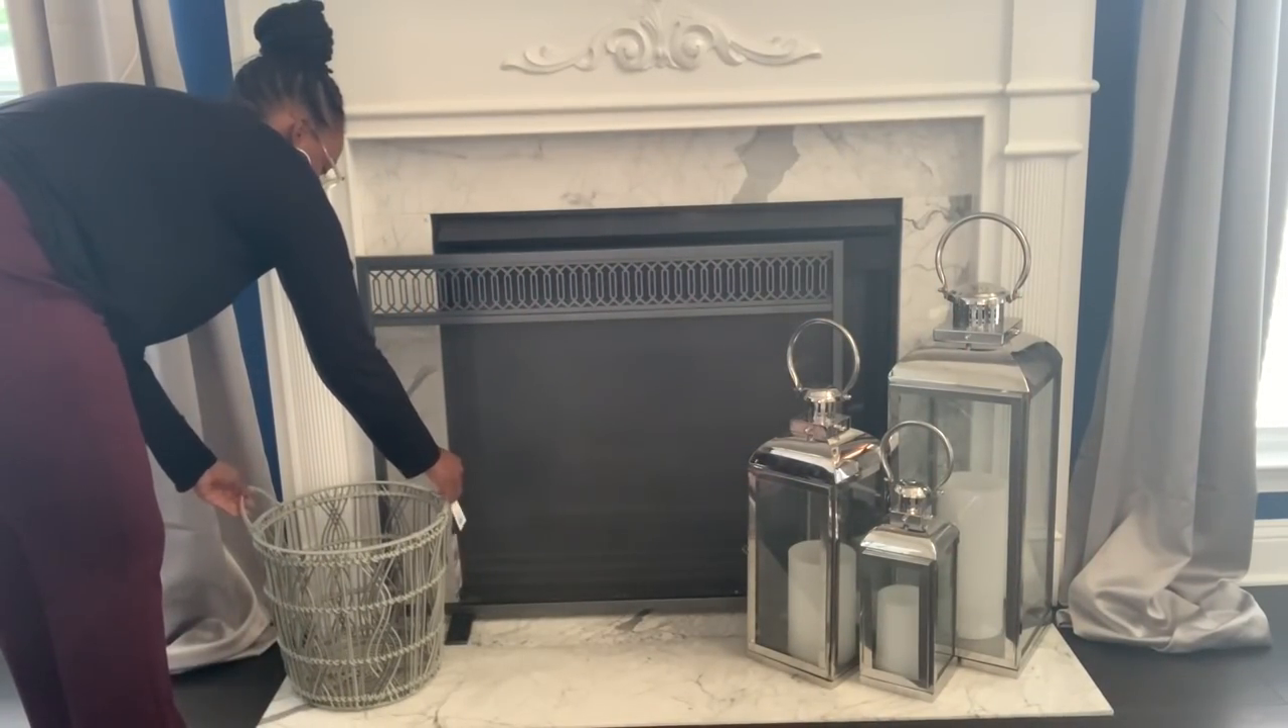One was smaller and one was larger but I thought this was a good size and guys I do know that my fireplace screen is off-centered.